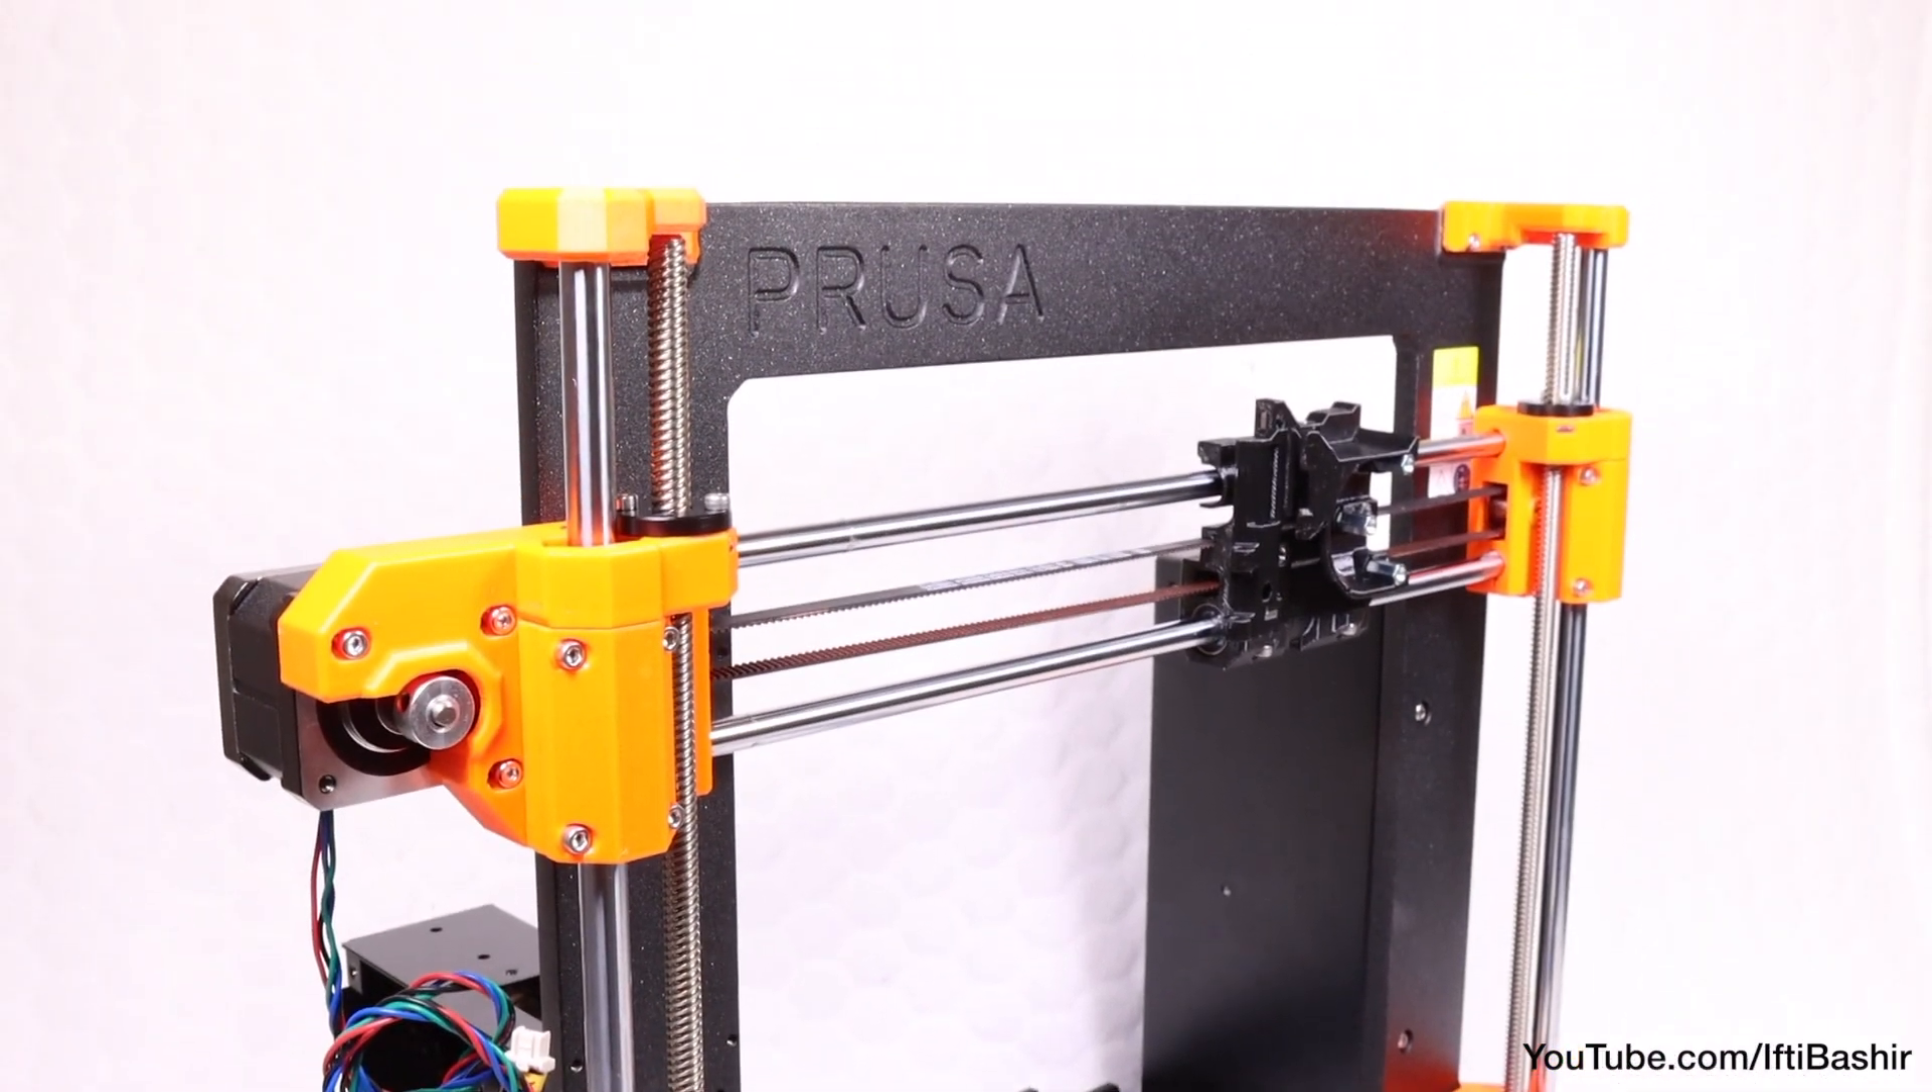Your unit should be looking exactly like this example at this point, so both X and Z axis are complete.